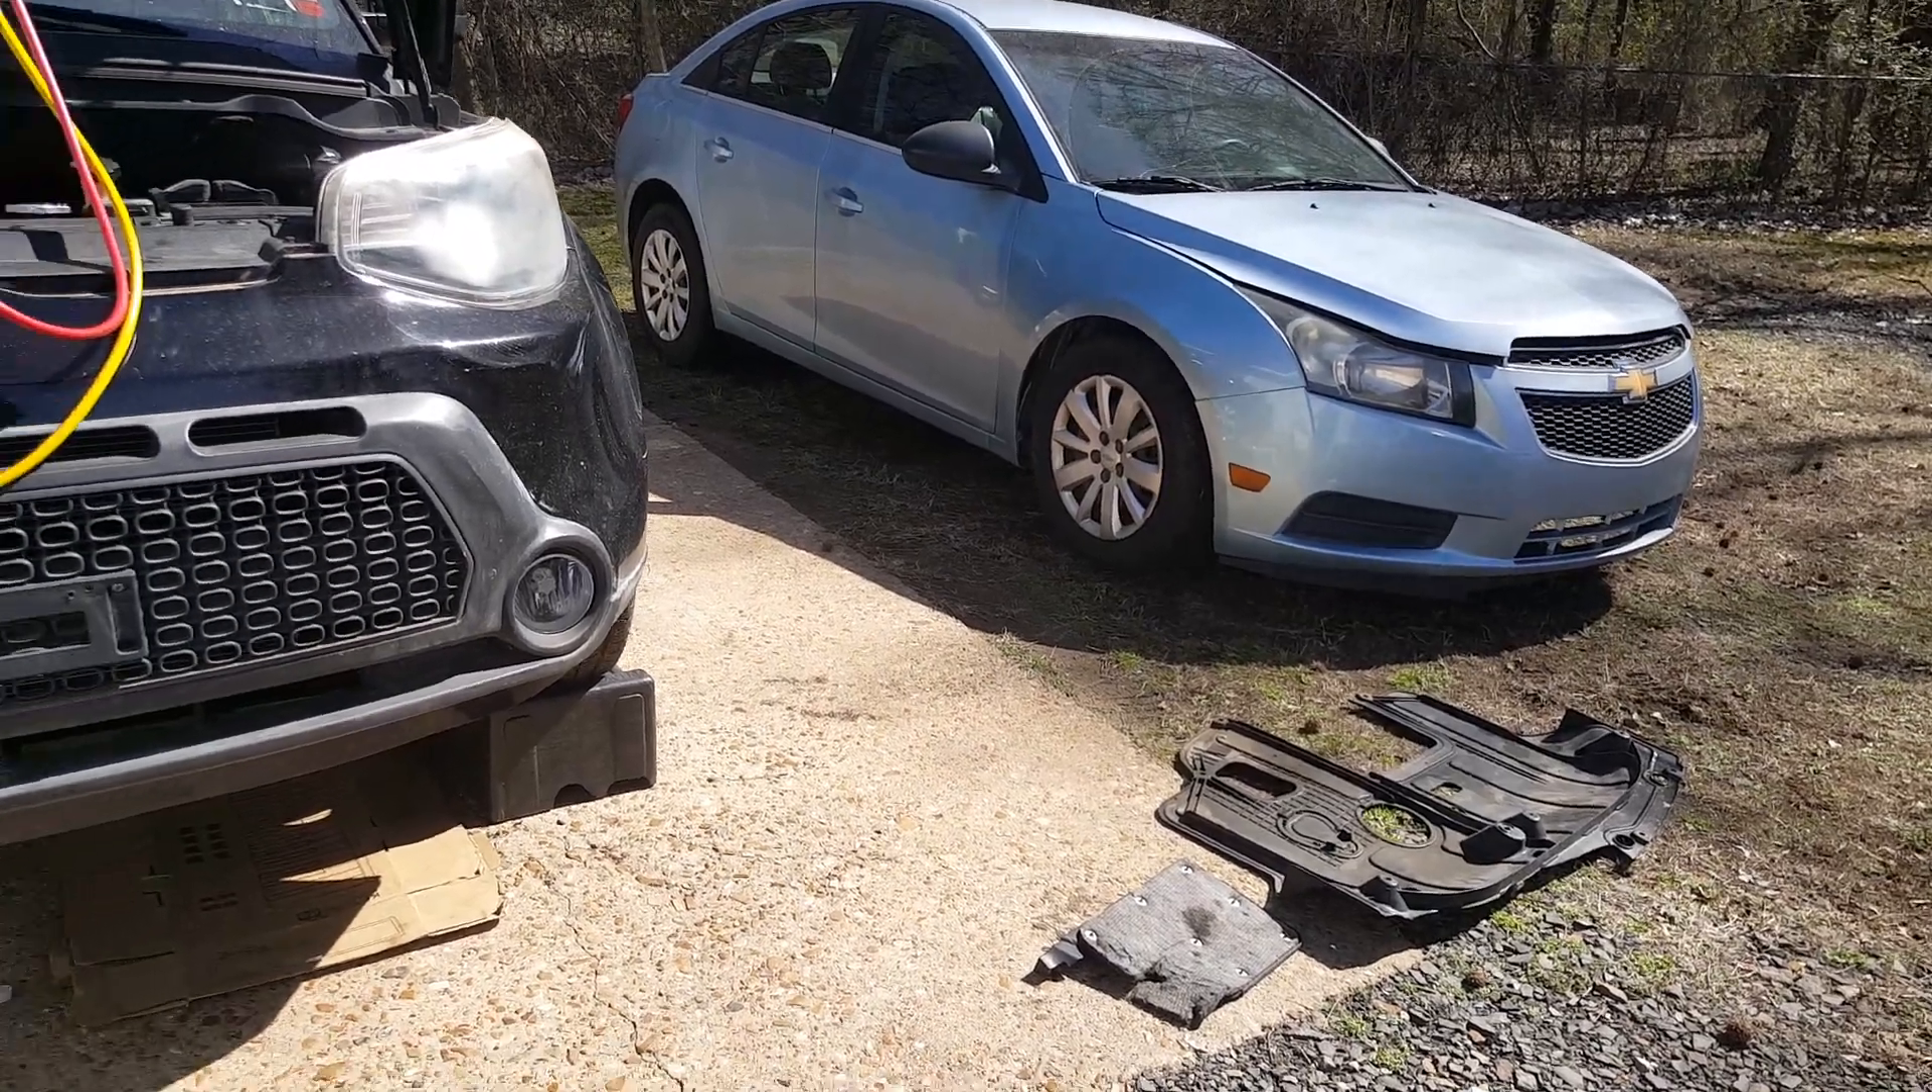Alright now the only thing left to do is just get our little plastic pan or cover back under here.